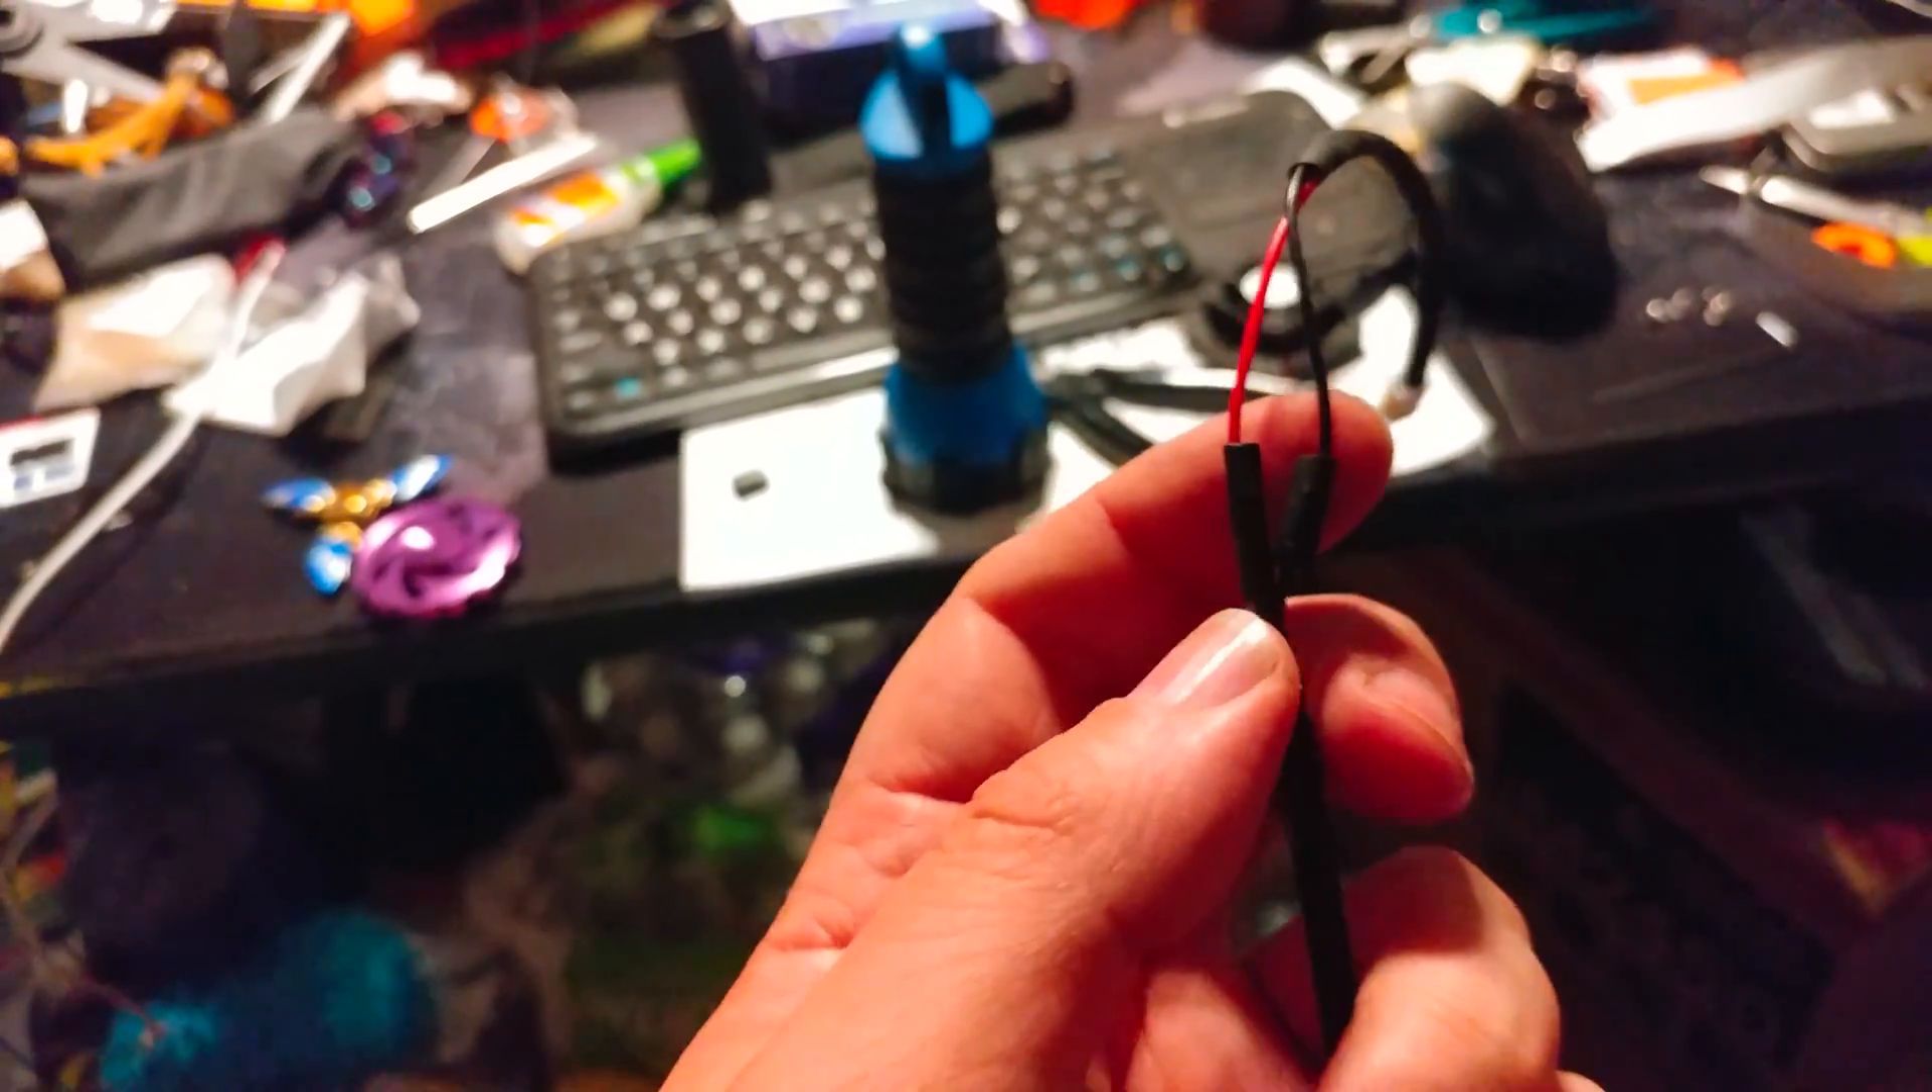After splicing the cable on, I put the shrink wrap over the ends so that they're protected.